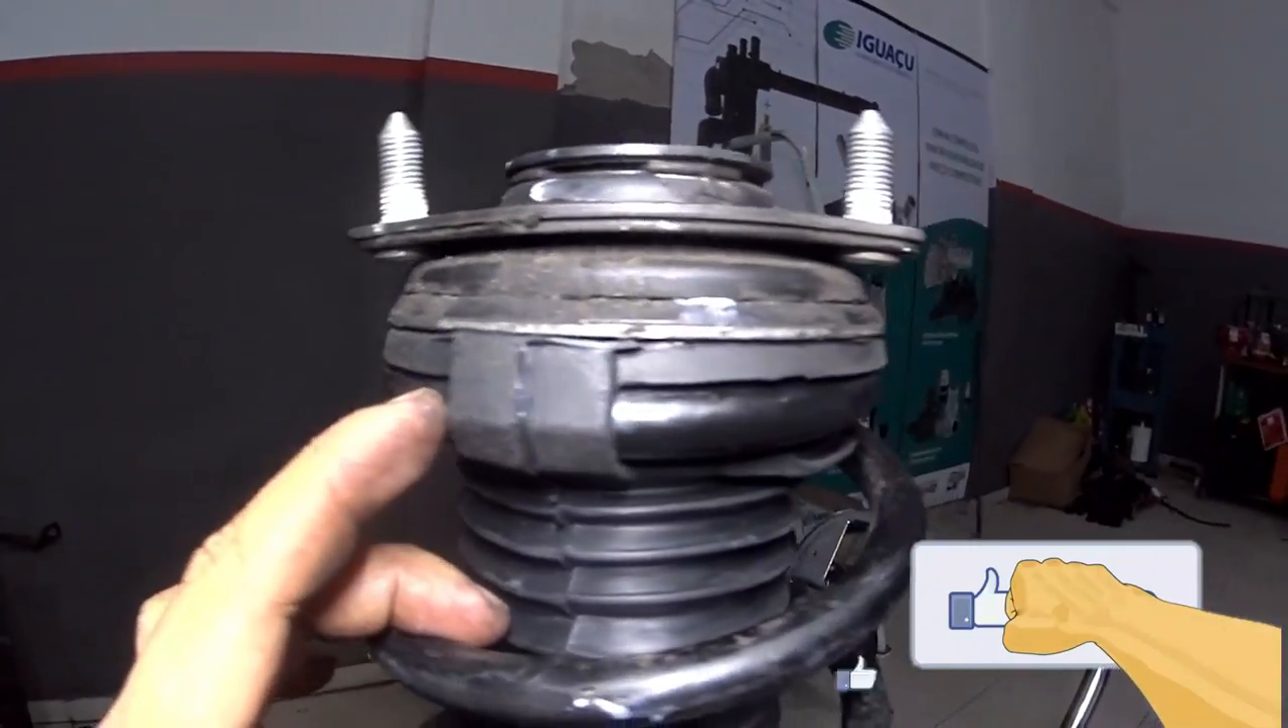Agora tudo bem montado Vocês podem ver ó A coifa ela passa aqui ó Encaixa aqui na mola.